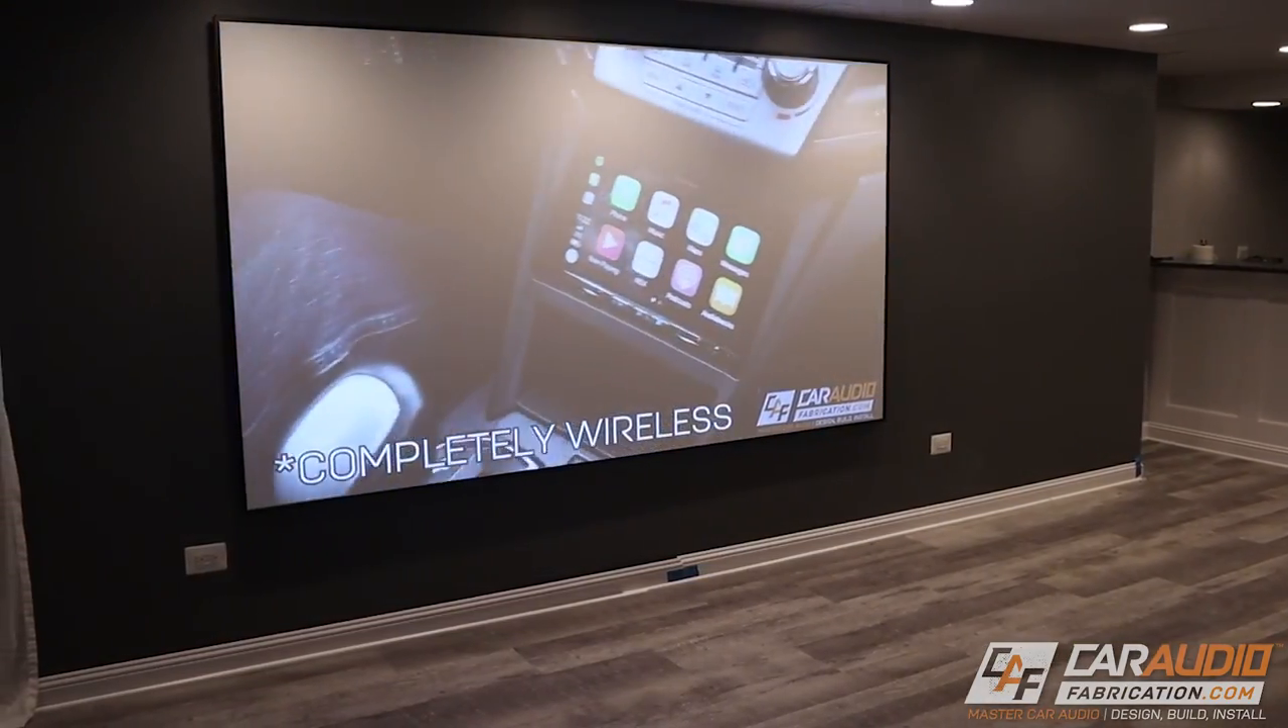So here it is we've got the screen installed and my friends I have to say the payoff here is huge.